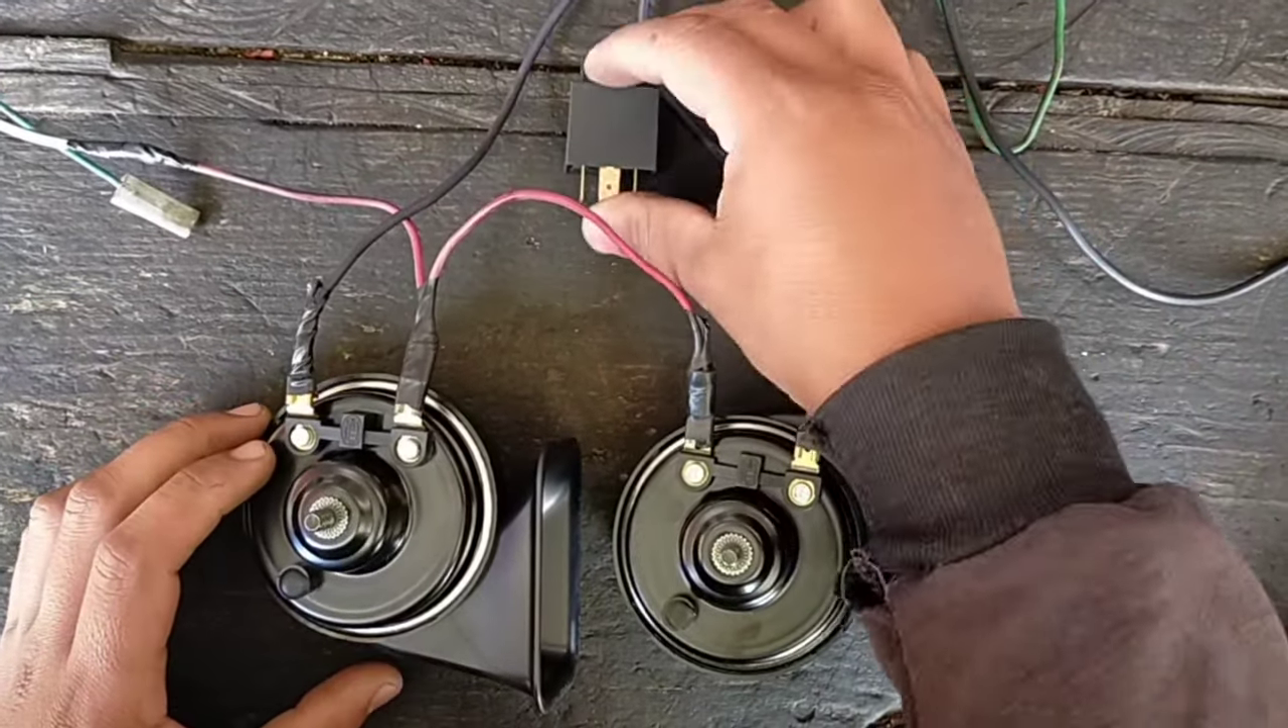Yo aquí ya tengo lo que es las bocinas ya aquí conectadas.